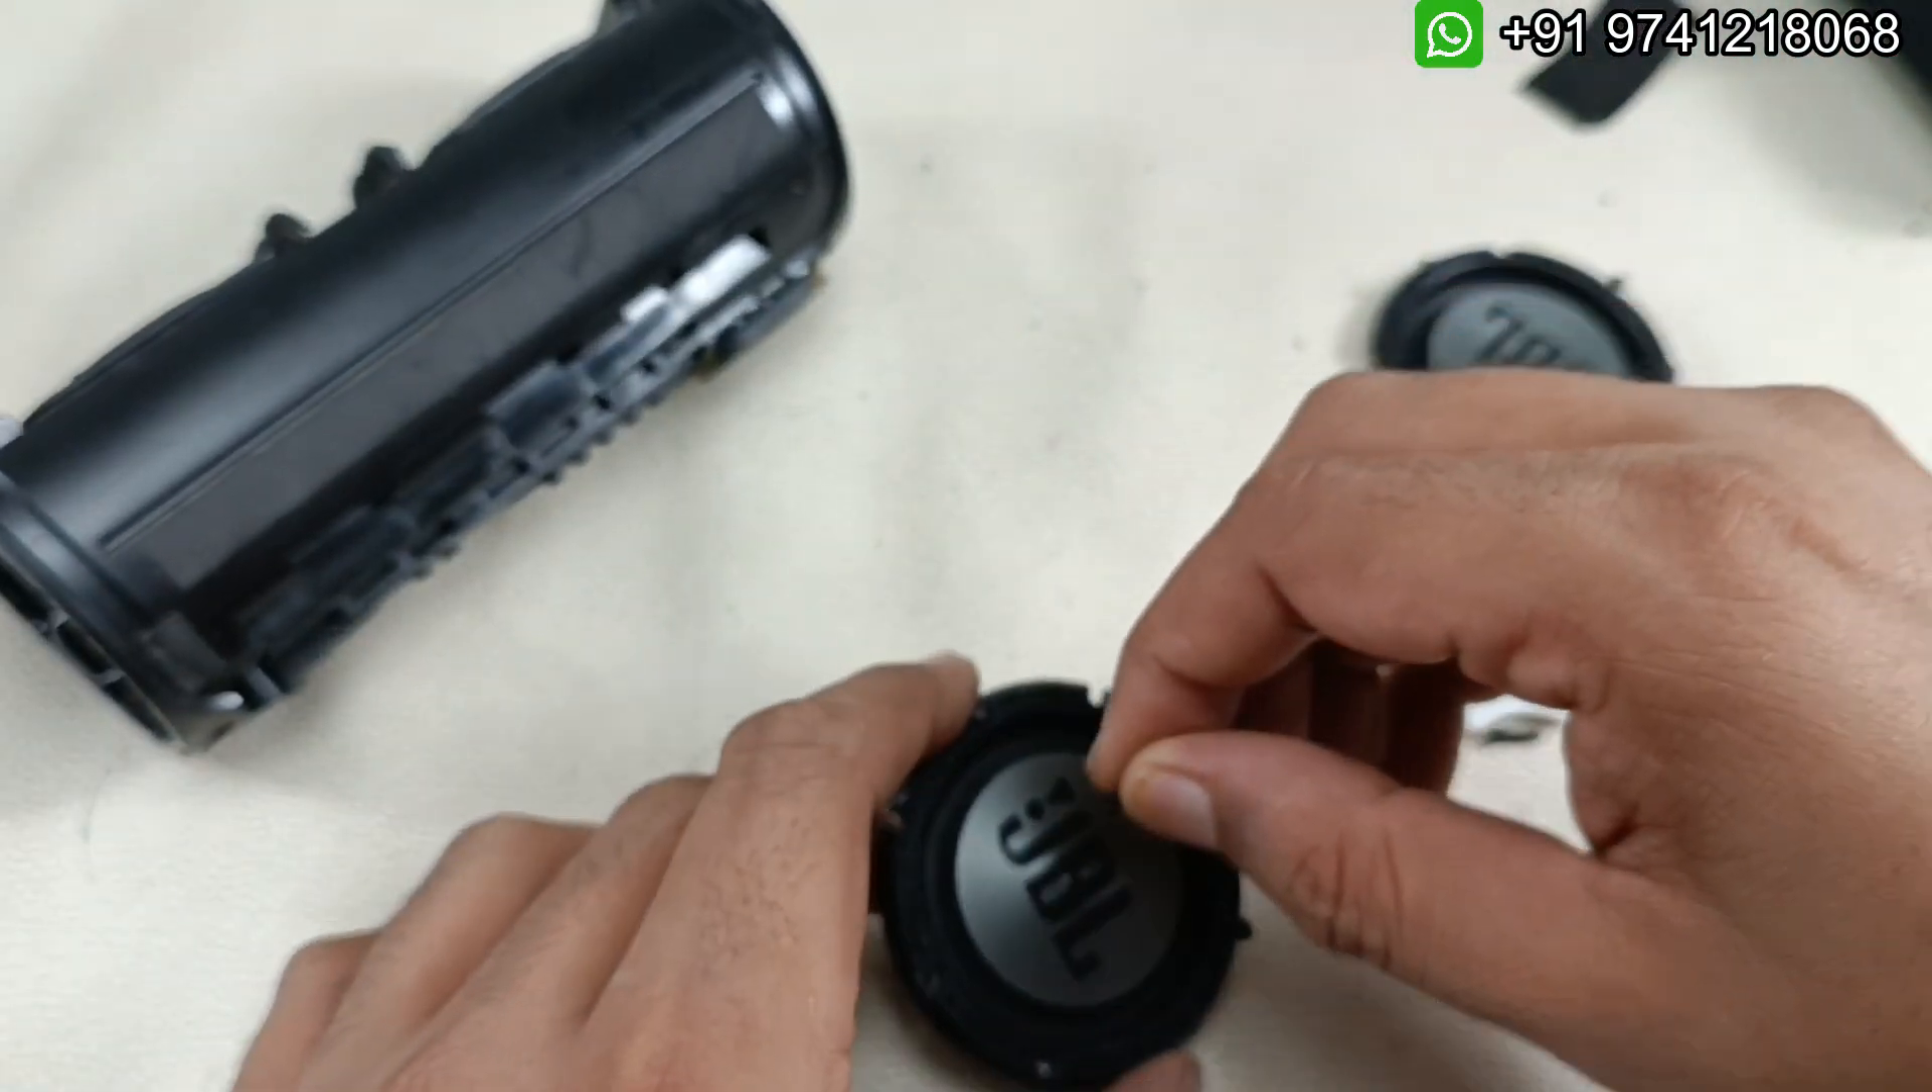Without any damage we have removed the base radiators.